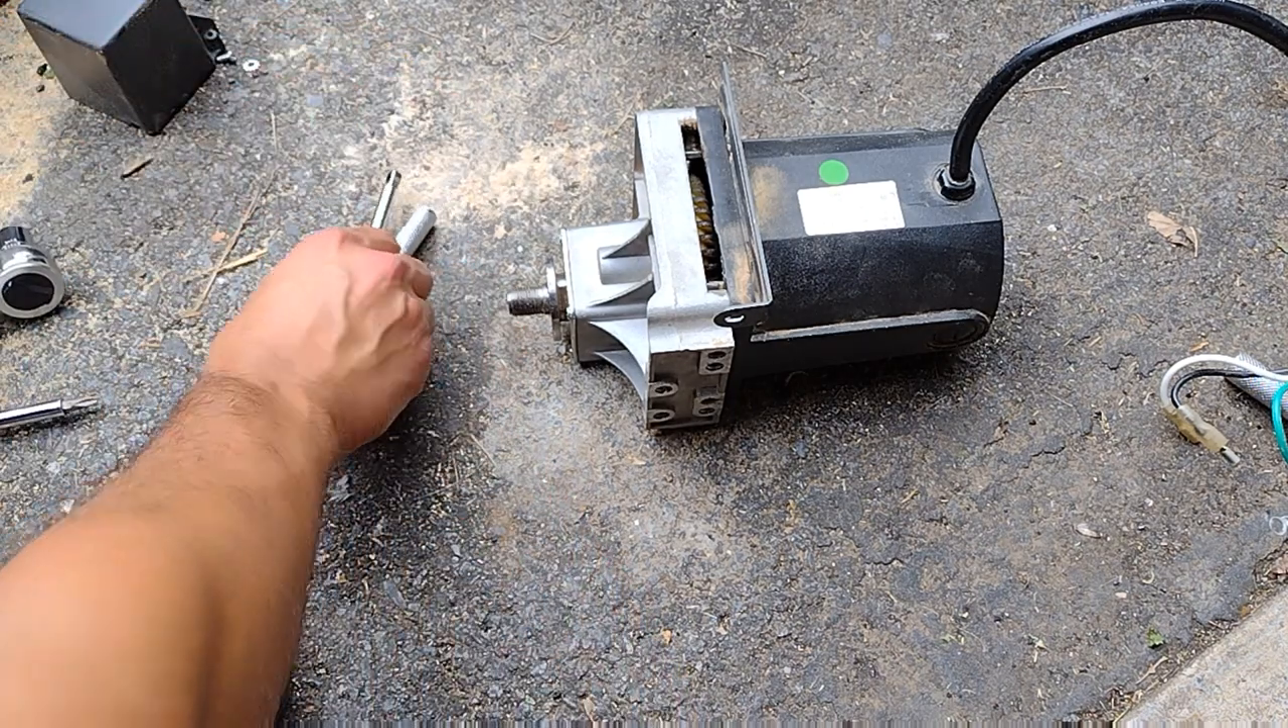So the motor is out Now we have the motor out.